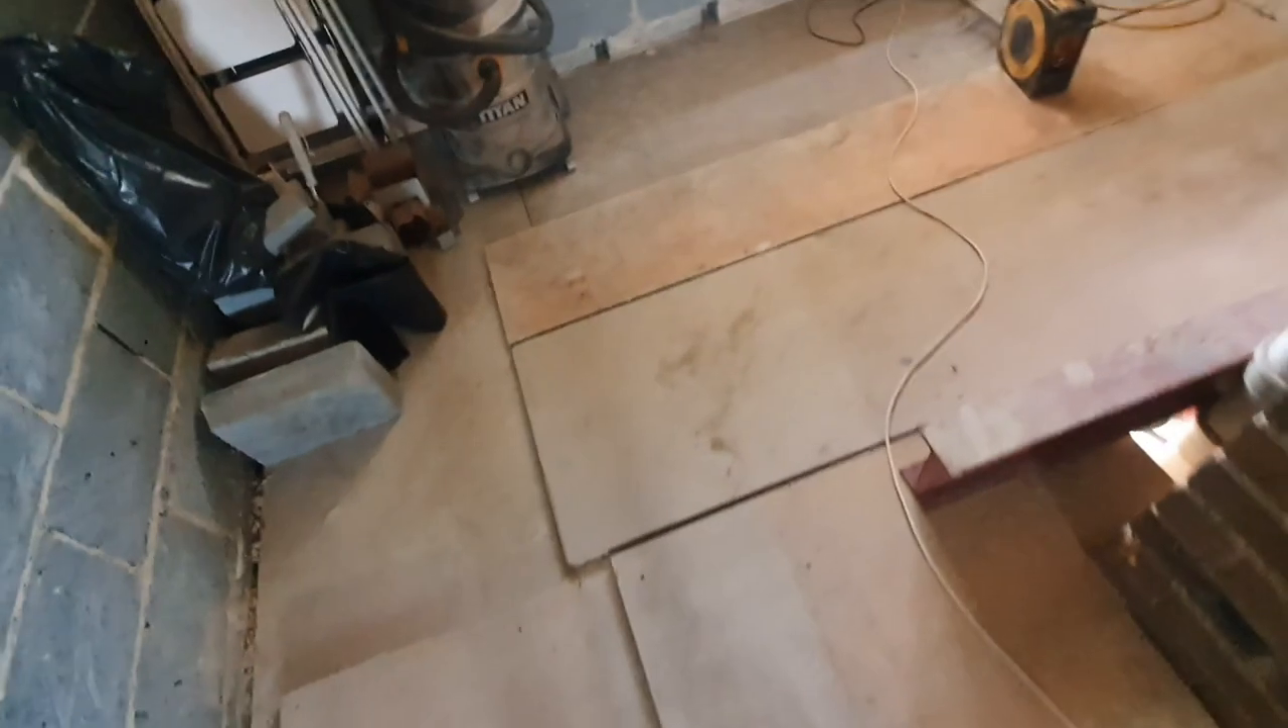And then we've still got flooring to do.